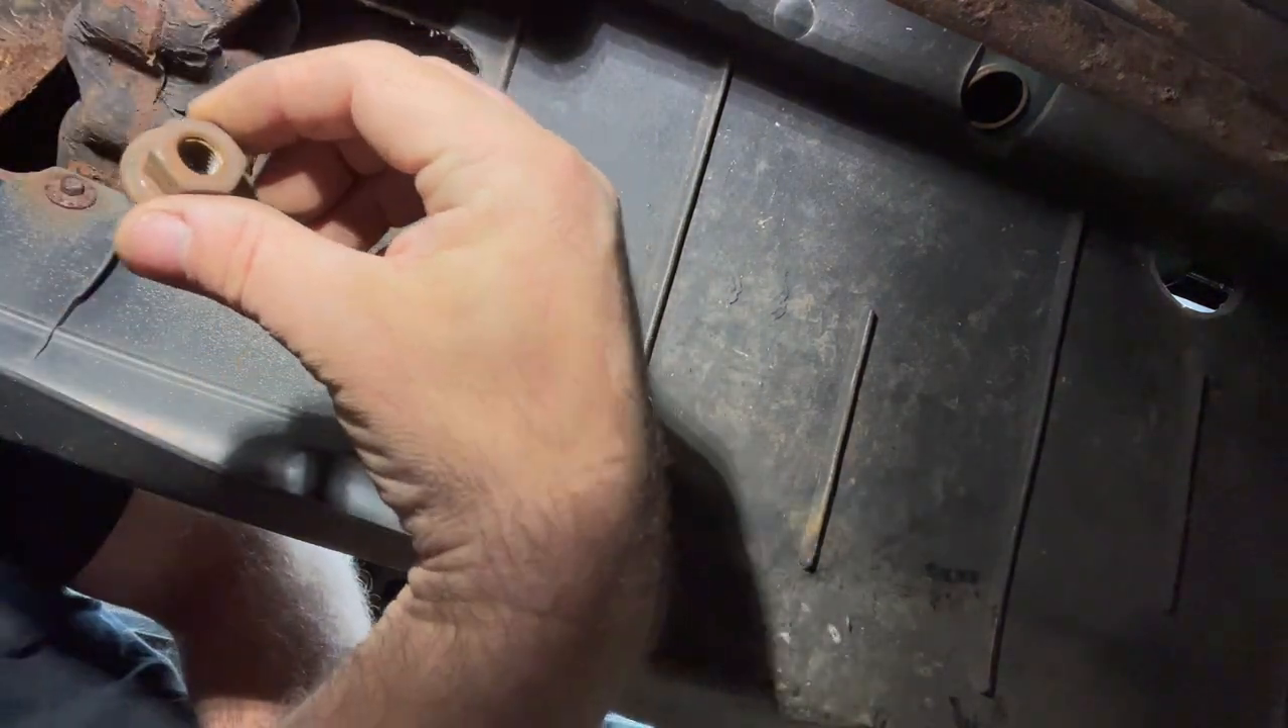Alright, I've got one of the nuts off.